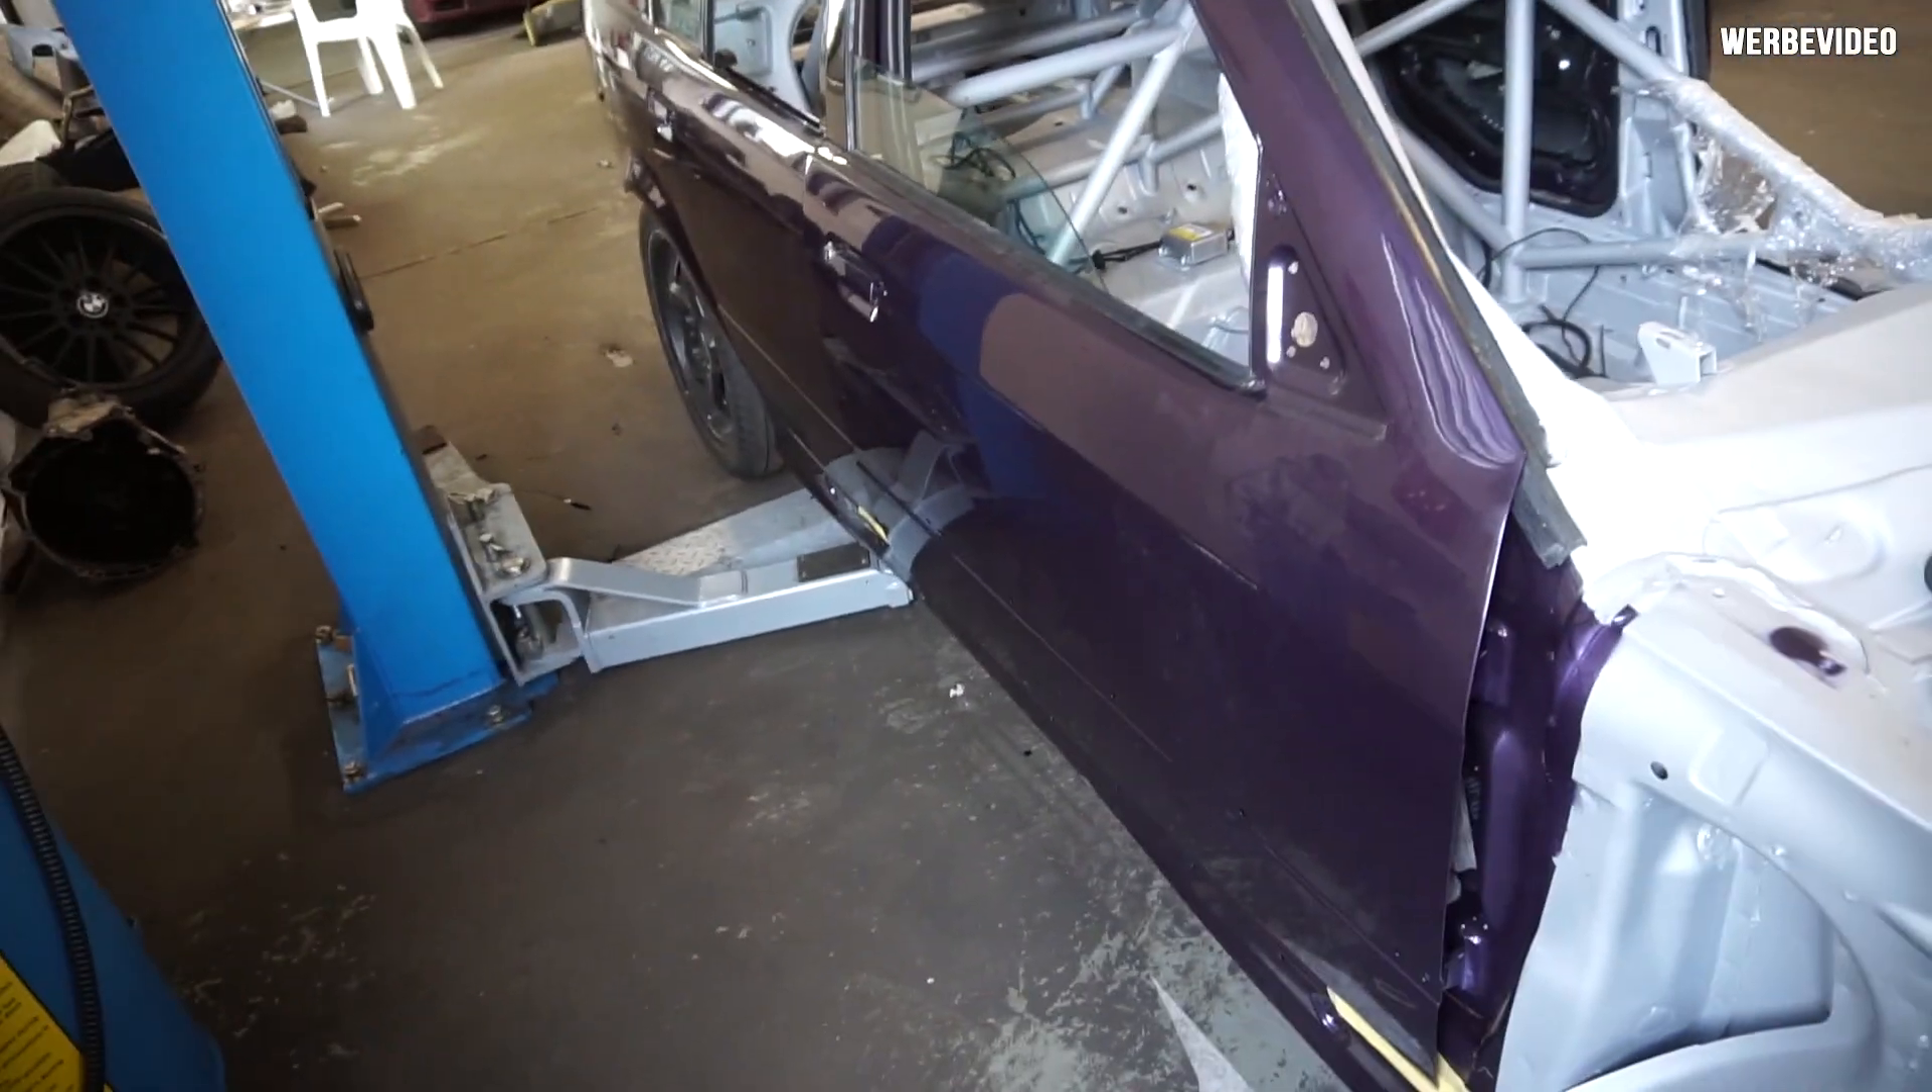Ja, dann, wie ihr seht, die Türen sind dran.